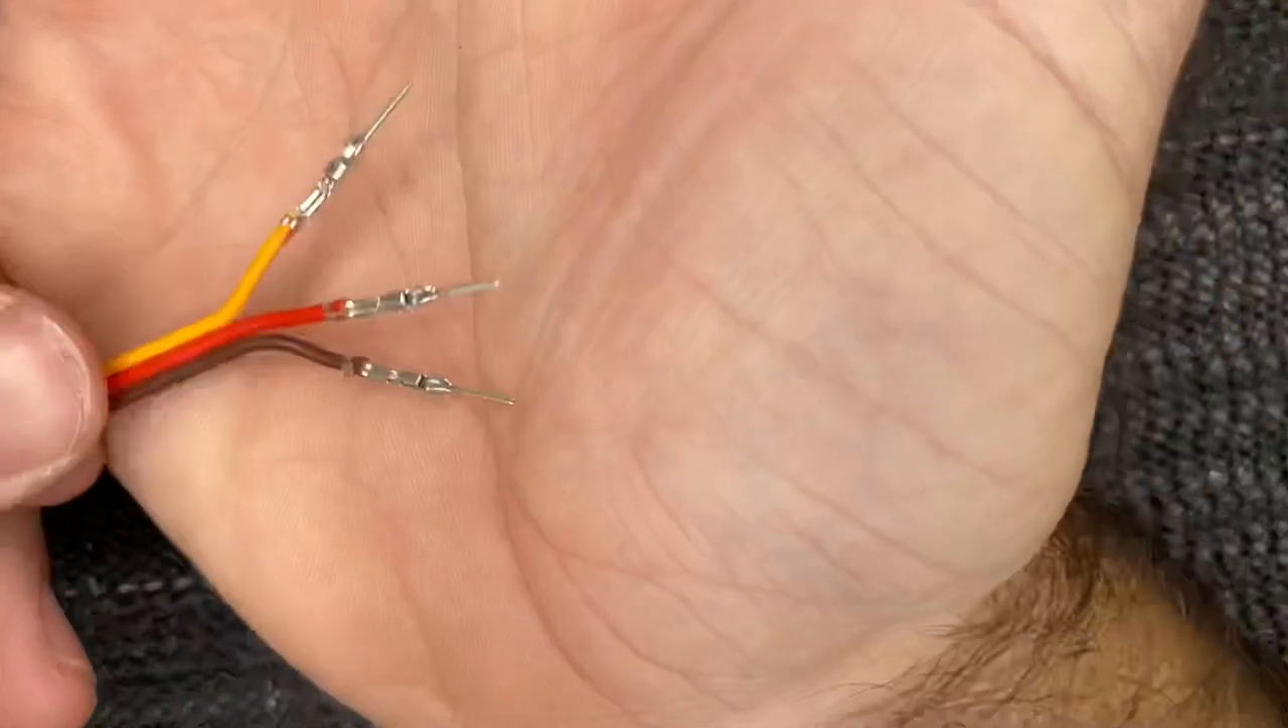We got all three wires crimped. Perfect crimps.